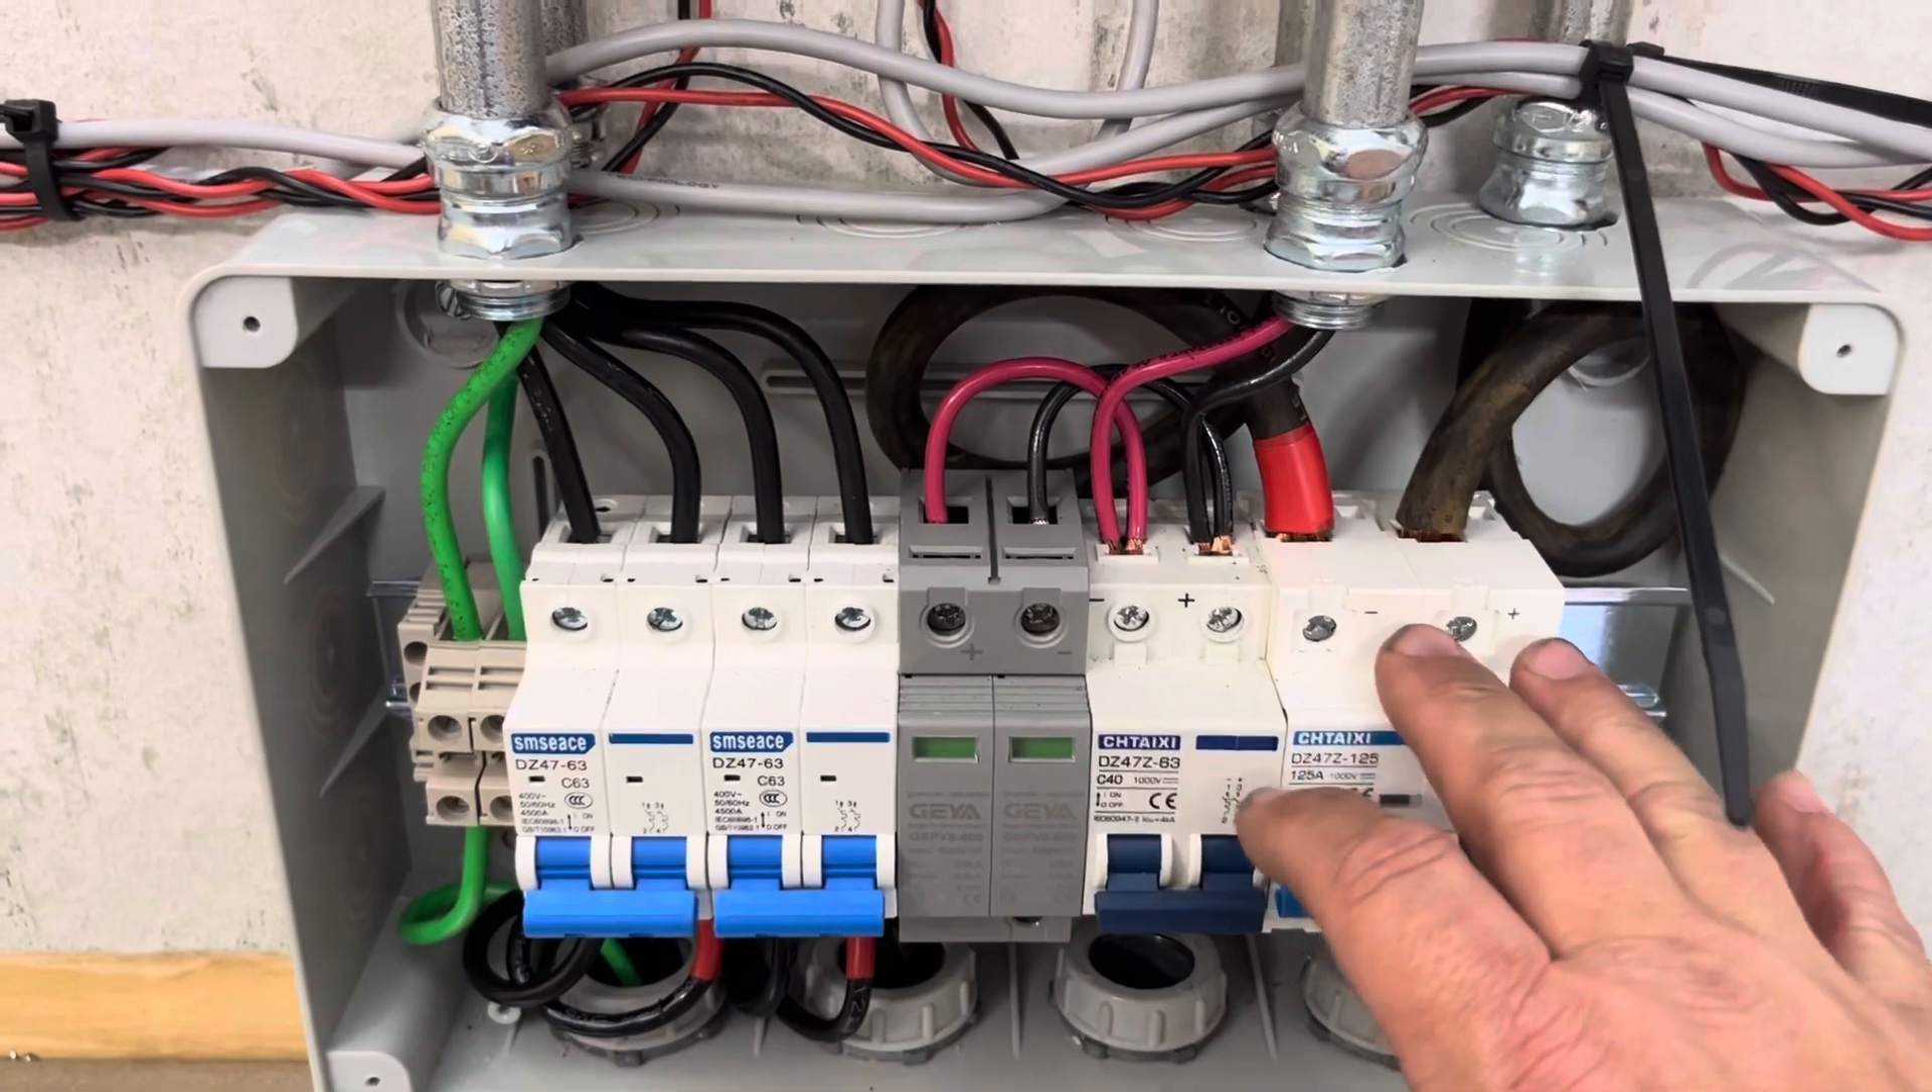Uh all the line the top side of the inverter disconnect boxes are wired in including the dc side.